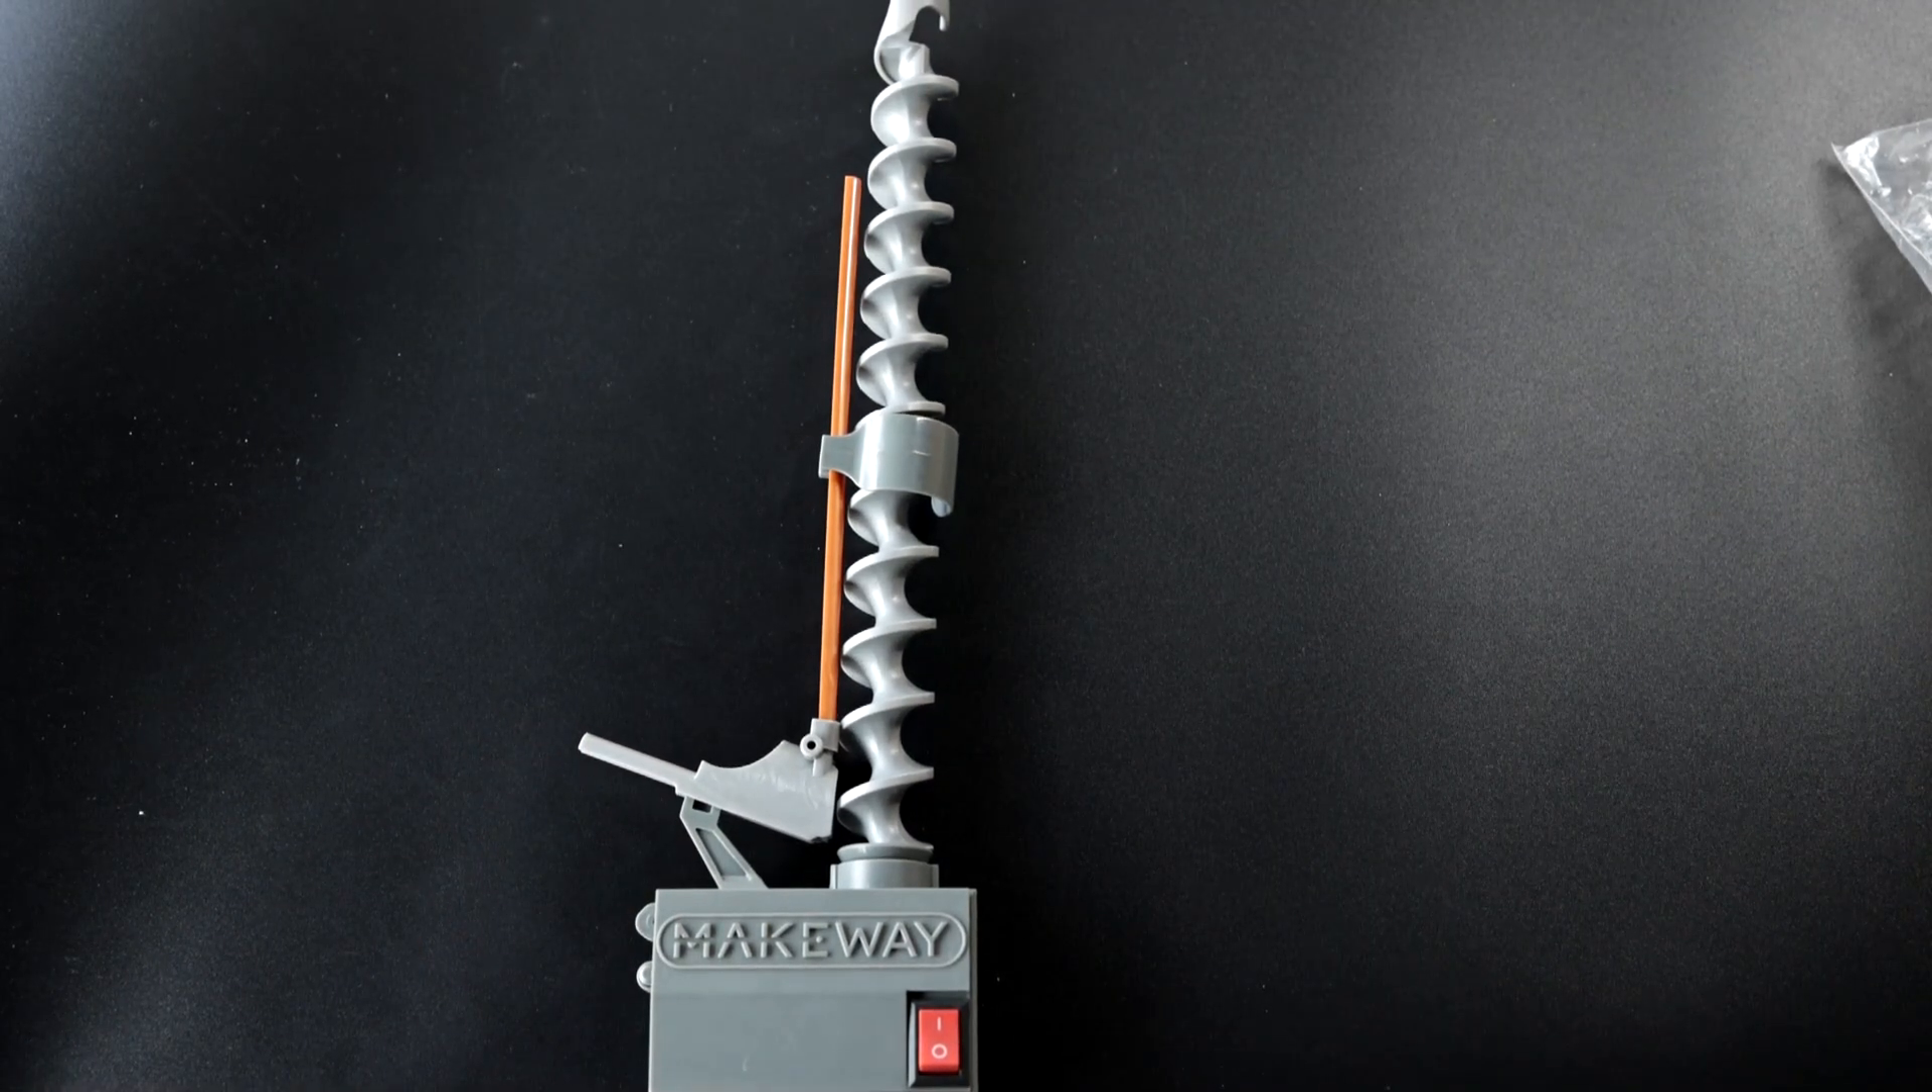These are all the parts of the lift. This is an assembled lift.